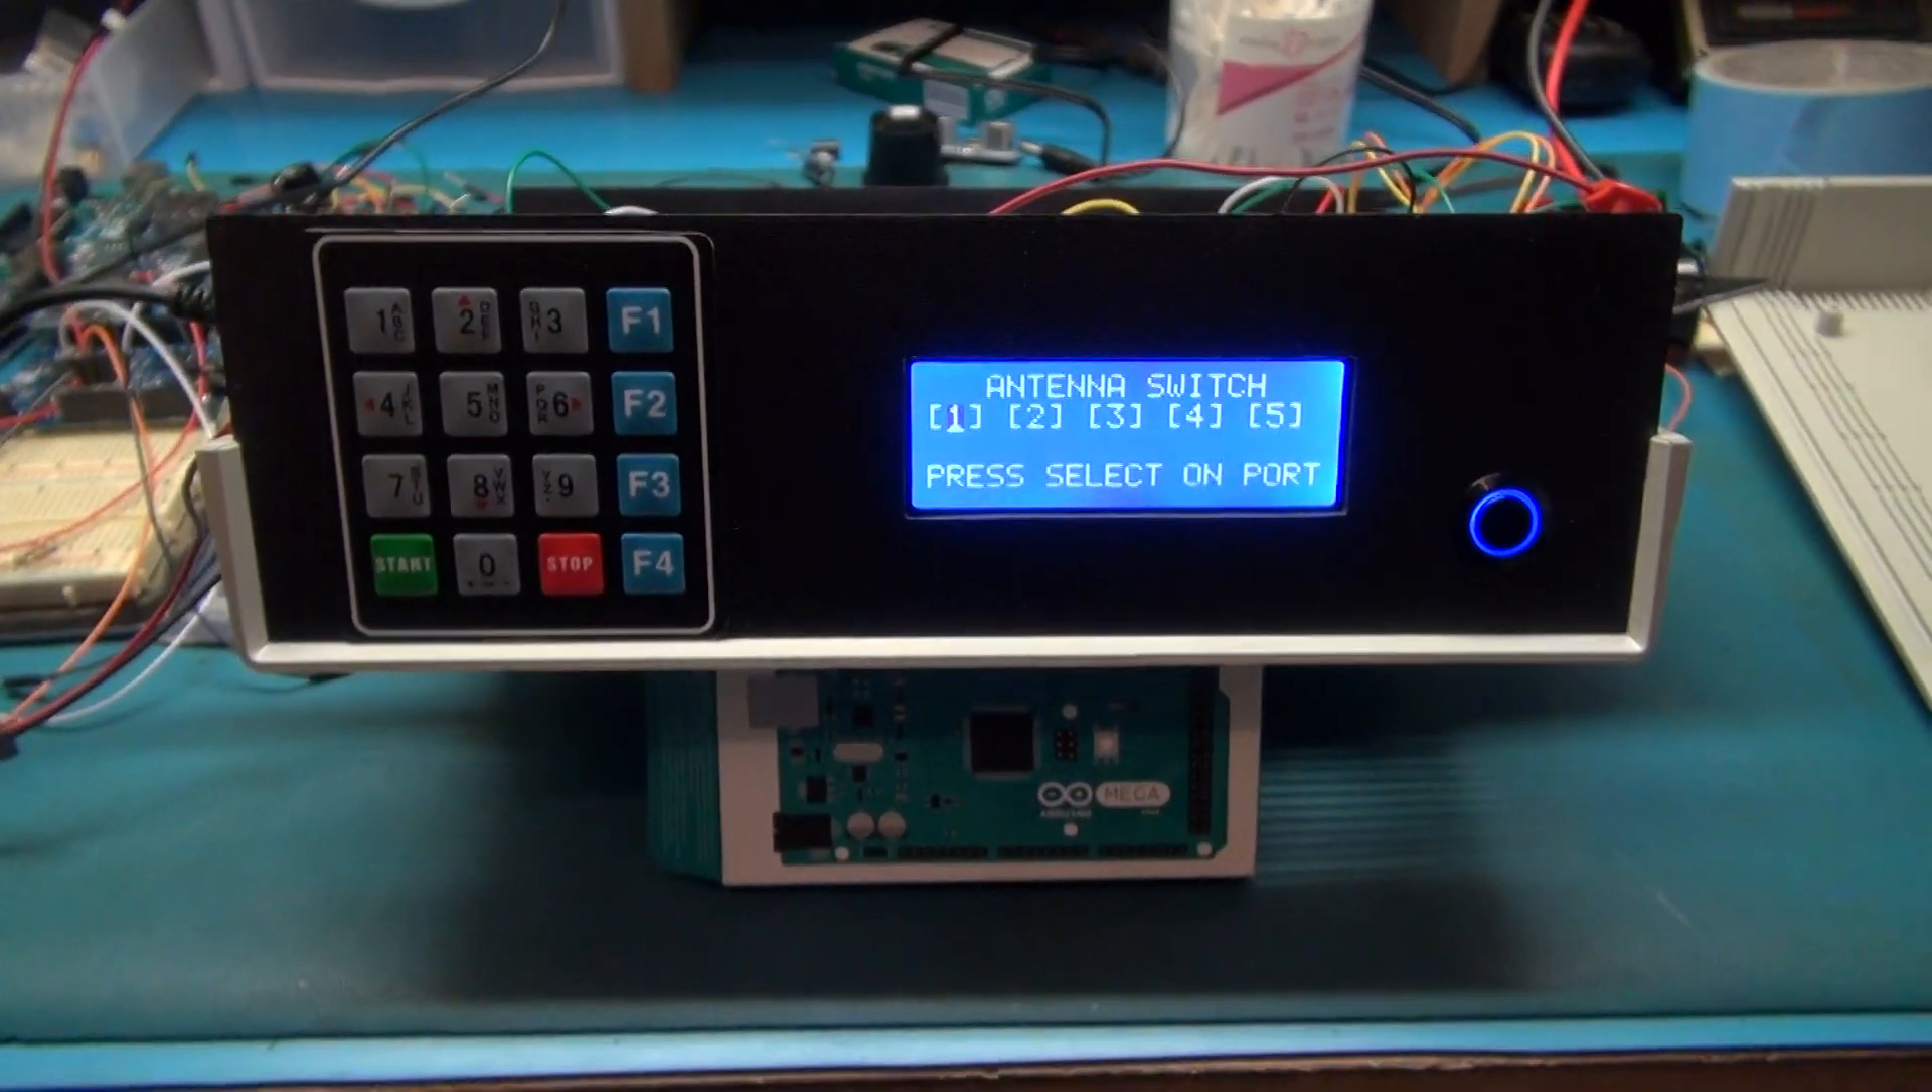I've mounted the keypad switch on this front panel along with a 20x4 LCD display and I got a nice illuminated push-button switch on the inside.